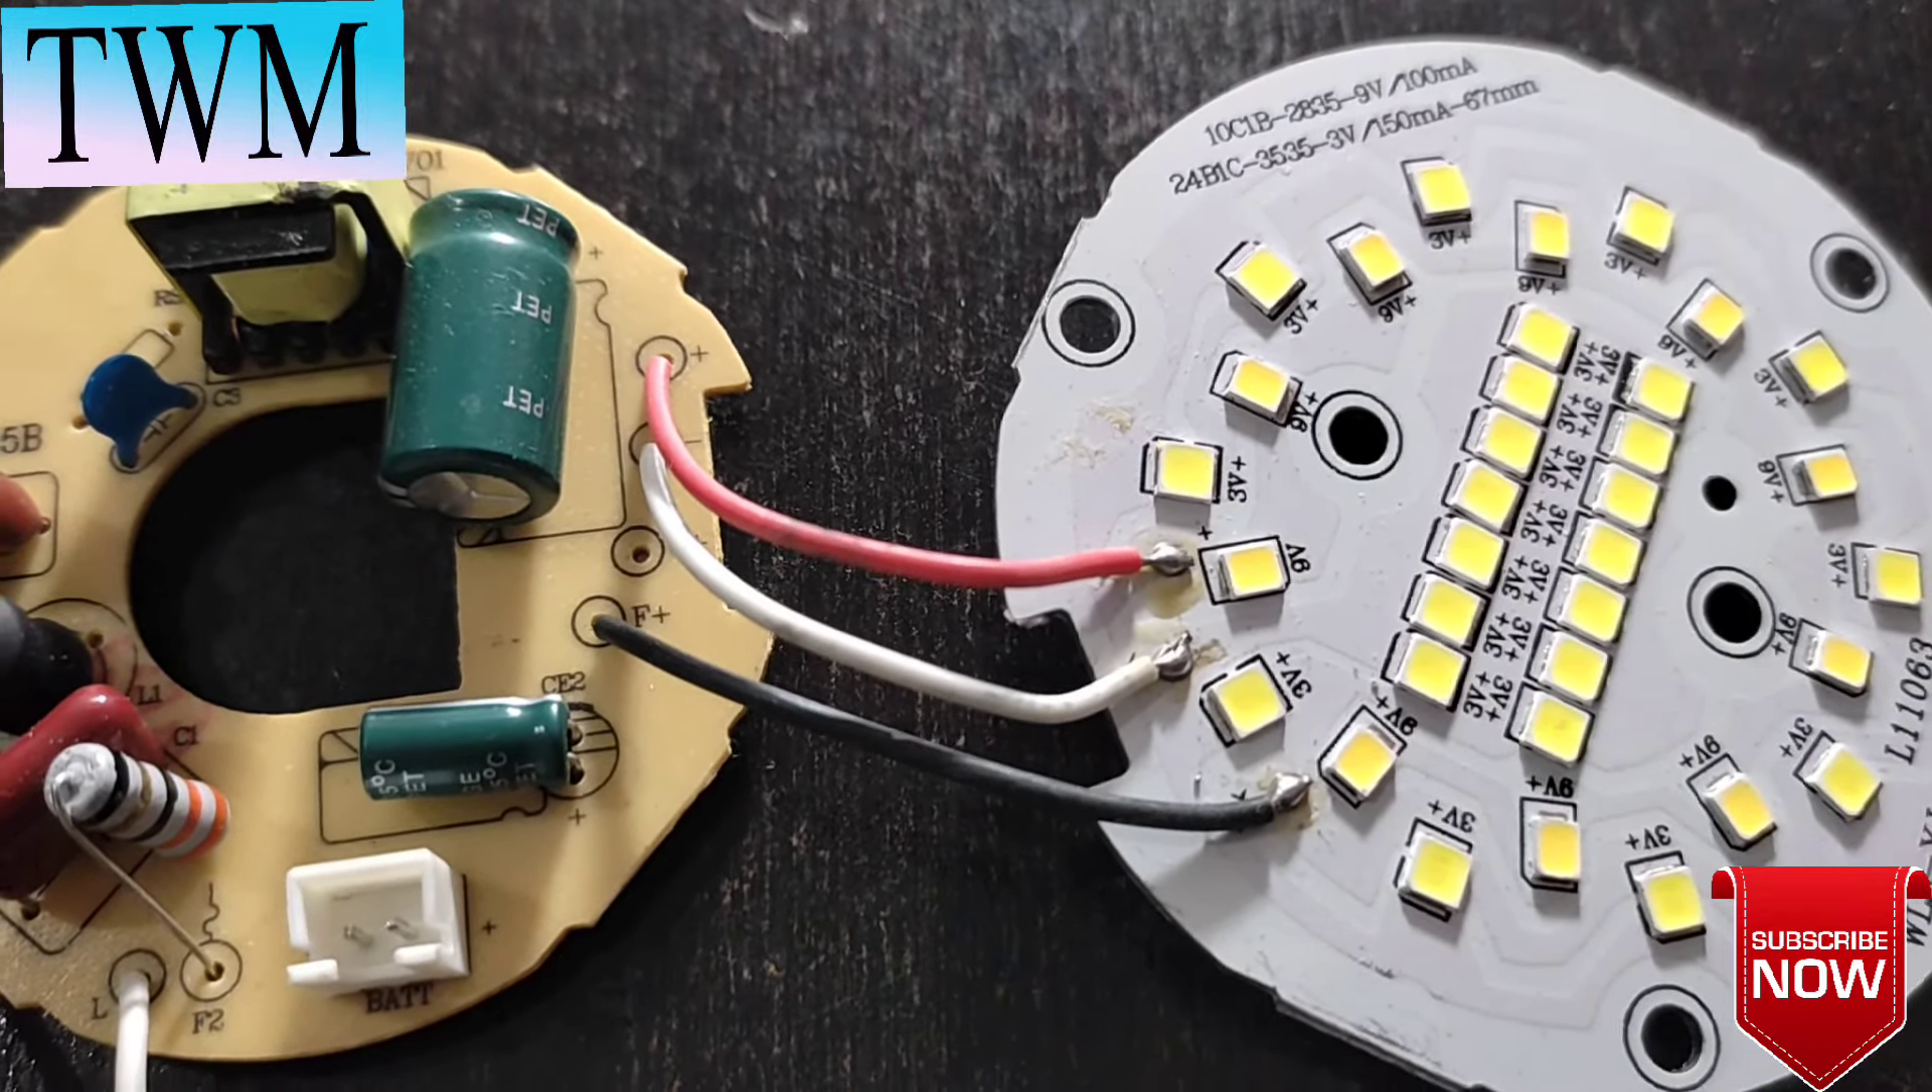मैंने same to same wire को soldering कर लिया है।